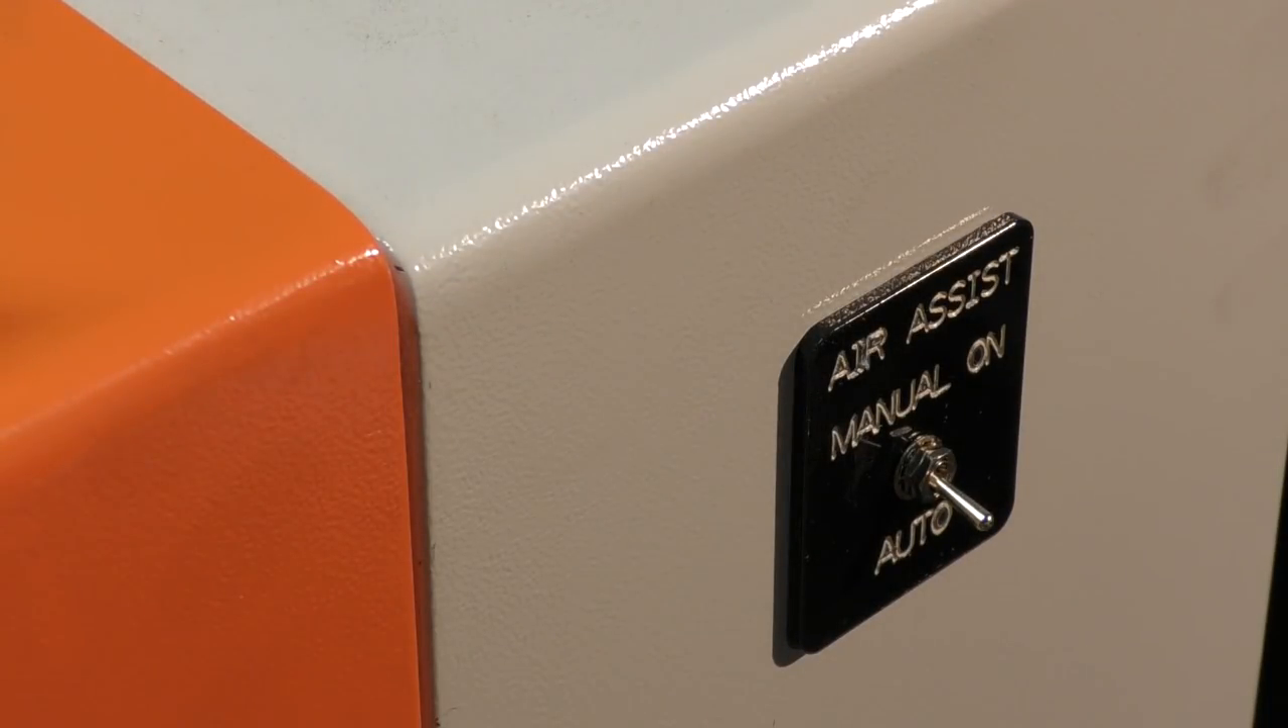And that's our switch mechanically fitted.